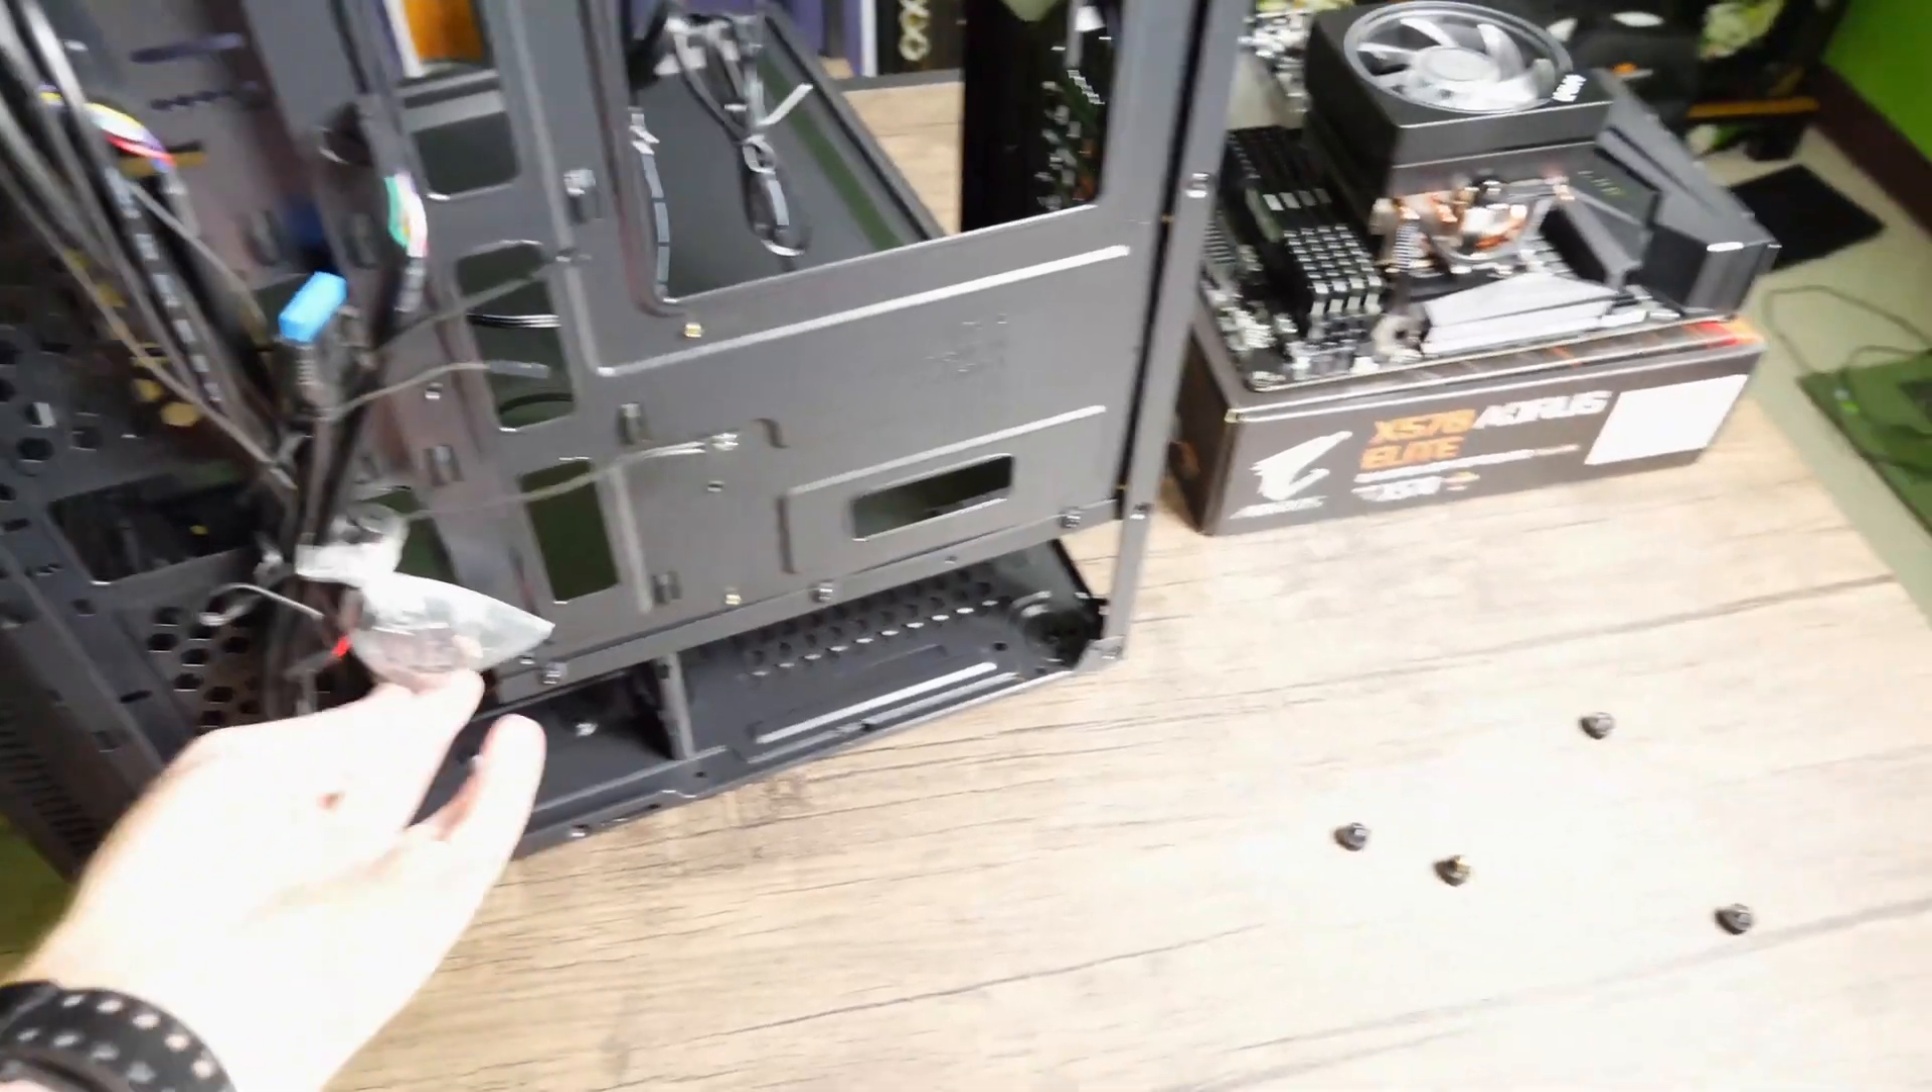Okay so as you can see I've had to slide off the rear side of the case here because all the cabling is hidden in this side.